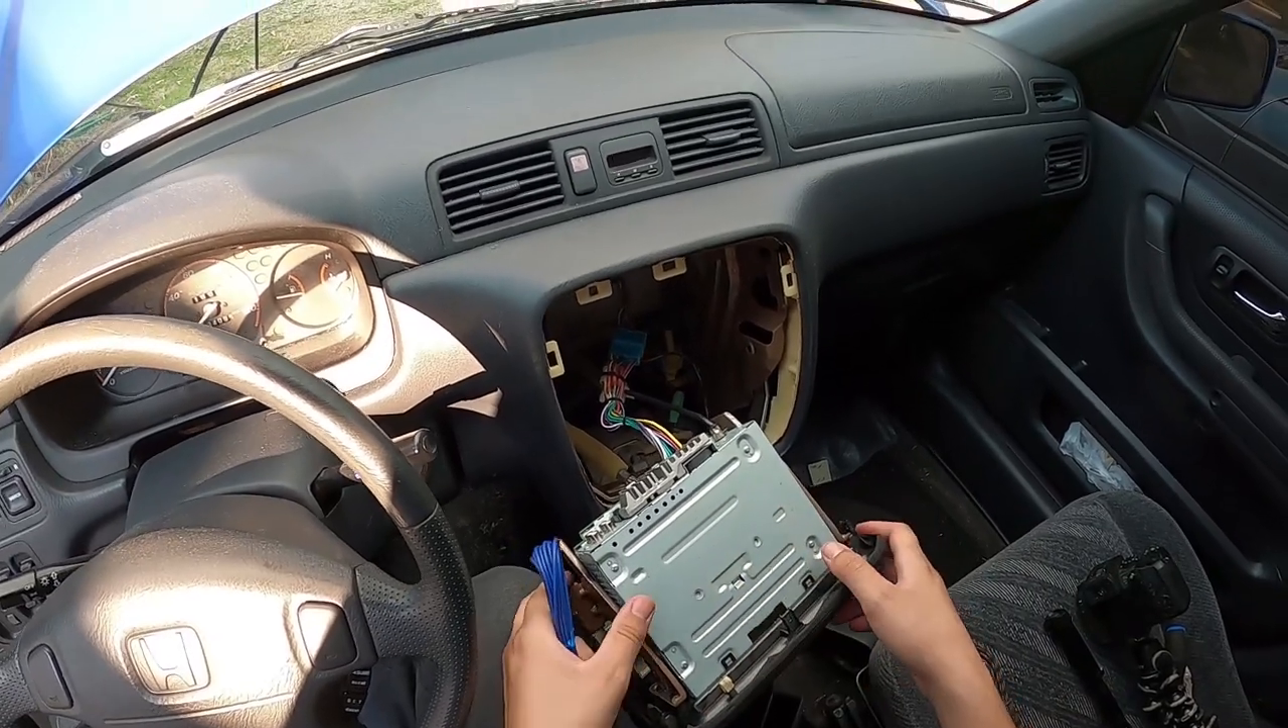We got the cd player taken out.